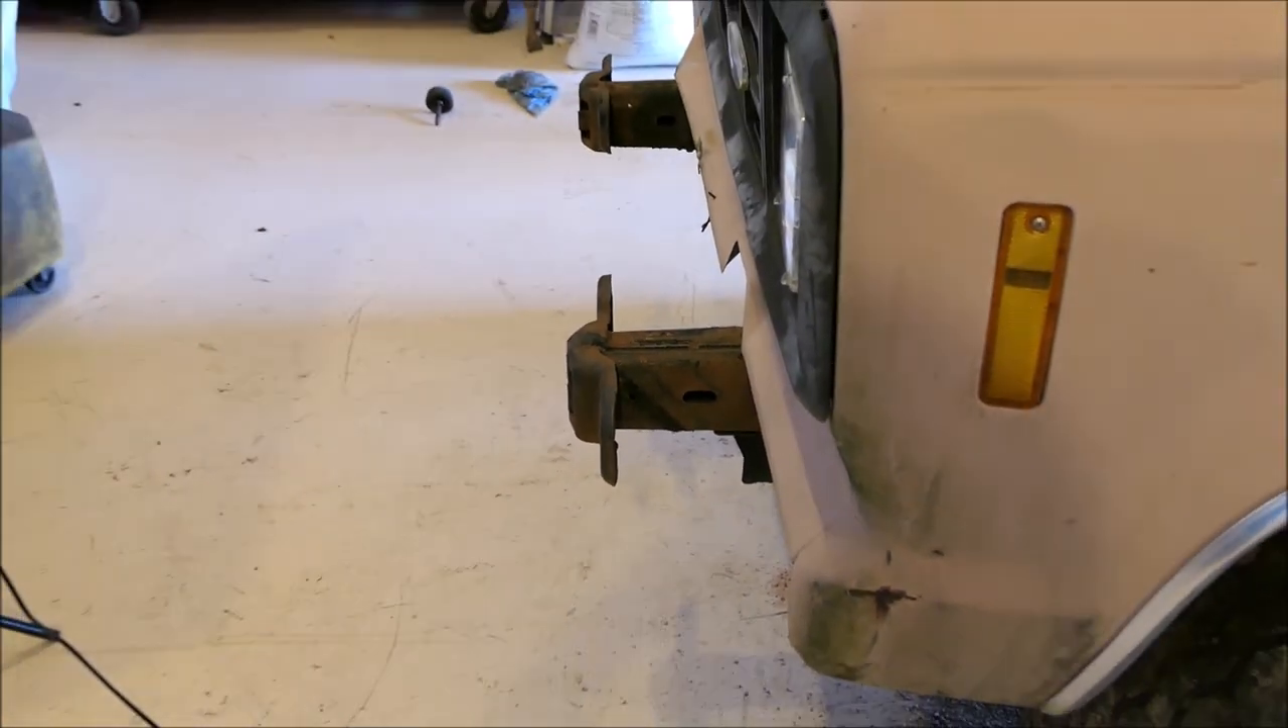See the frame right here in the front is sticking out way too far.